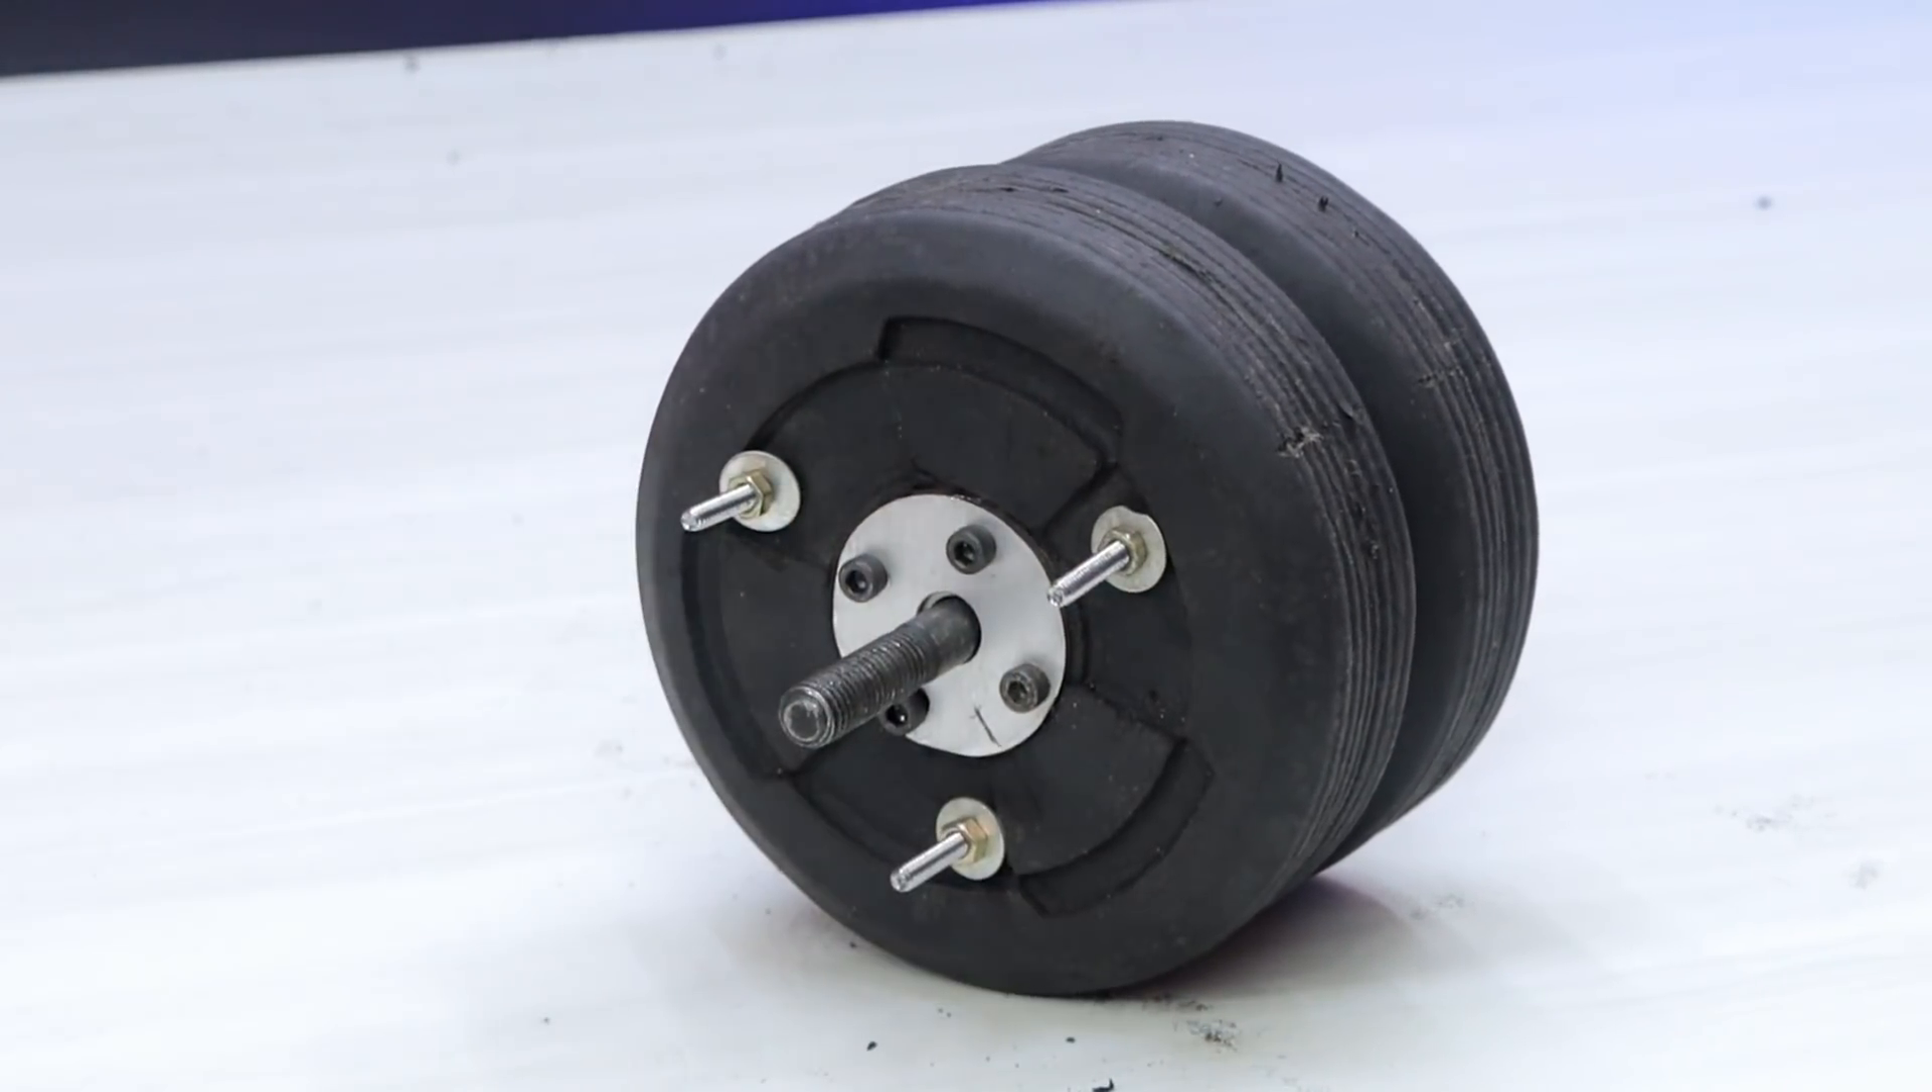मैंने nut bolt की मदद से दोनों wheel को आपस में जोड़ लिया है।